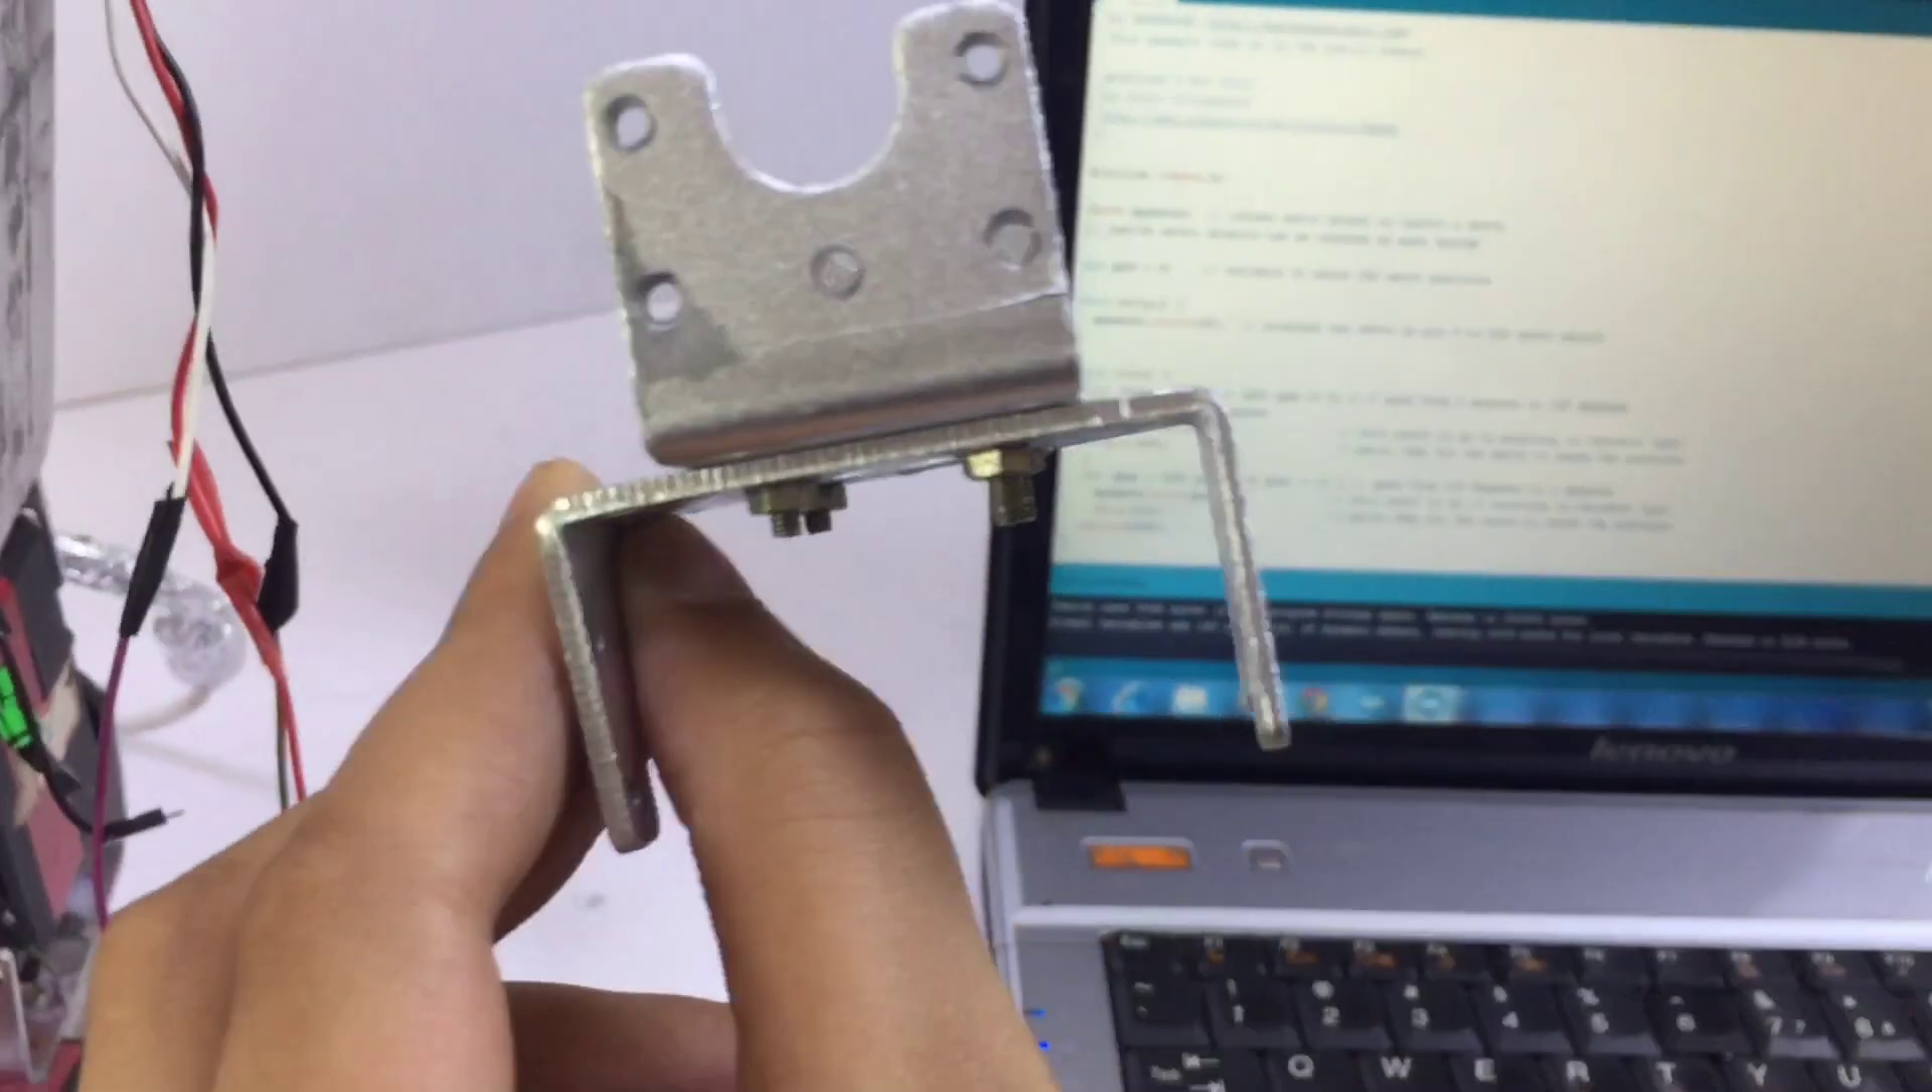Two of these small brackets are fixed like this.